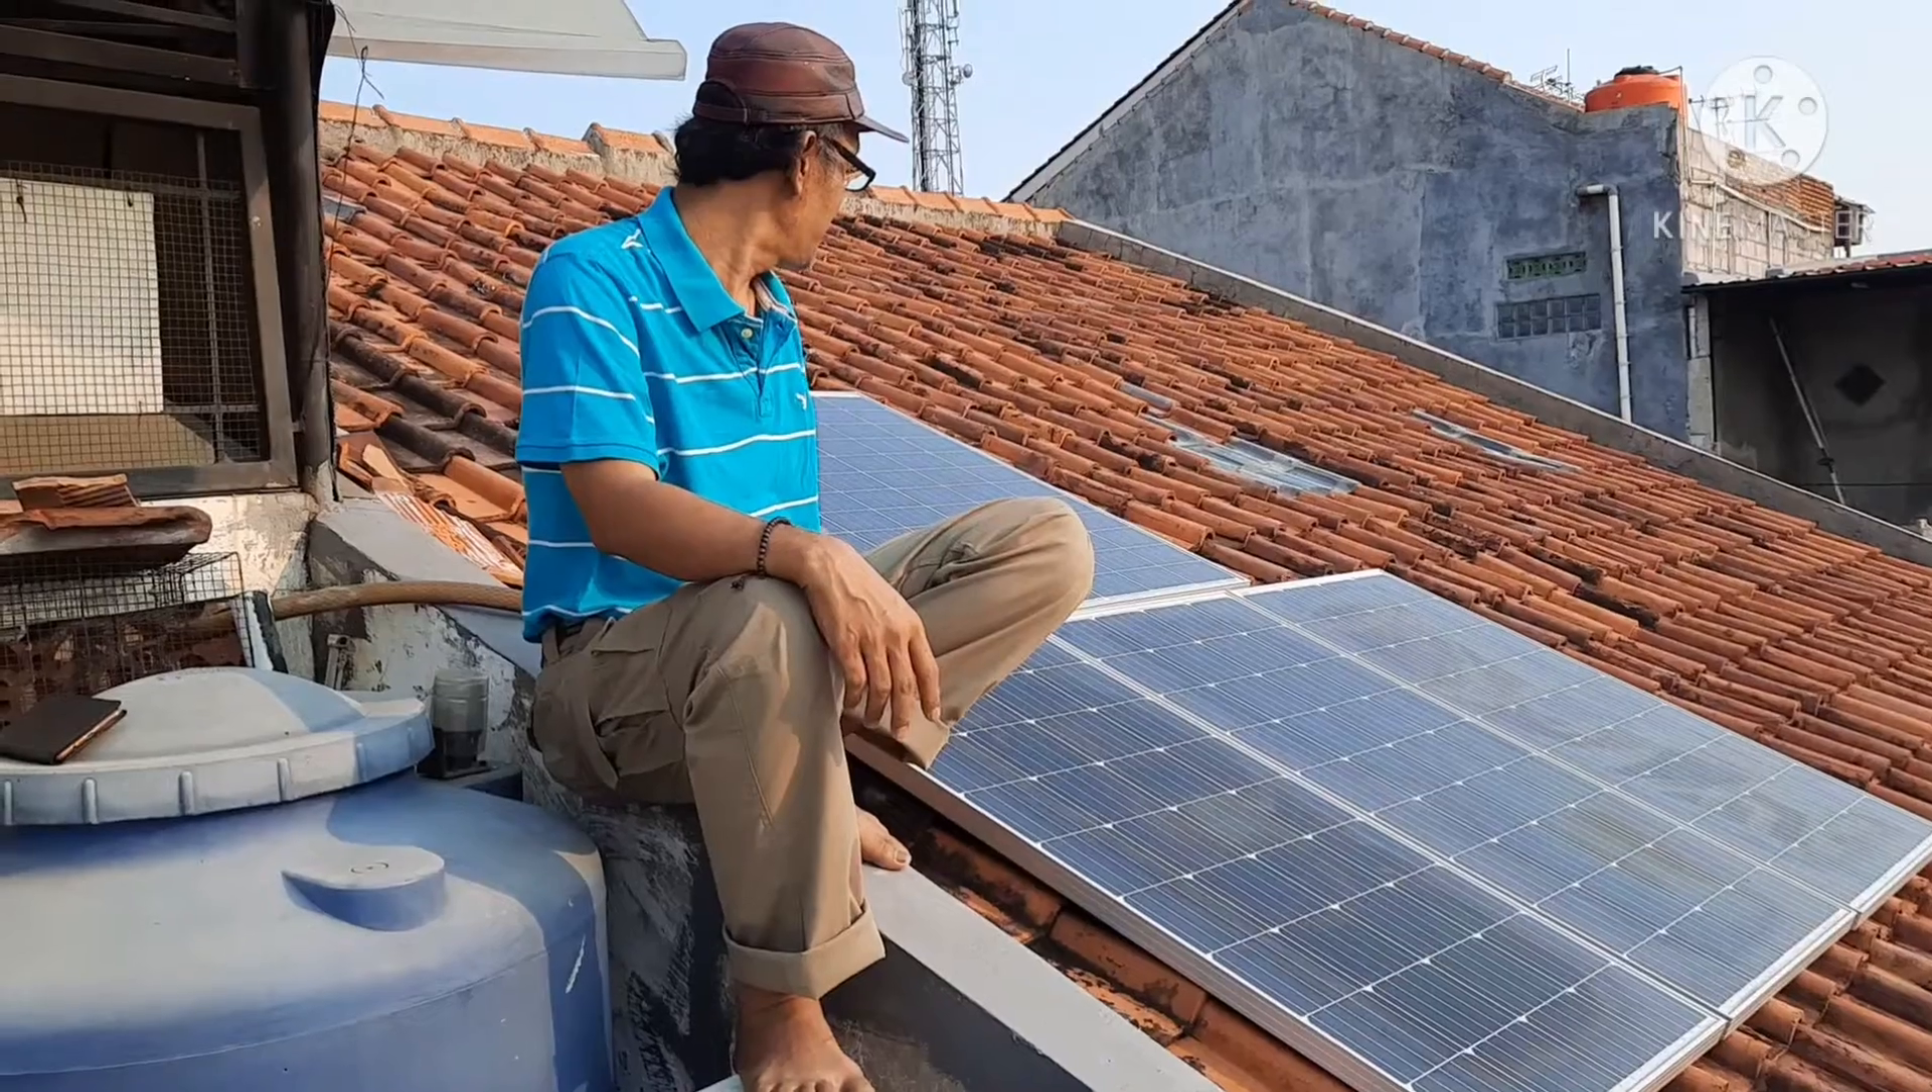Sekarang sudah dipasang ya solar panelnya yang 220 WP.